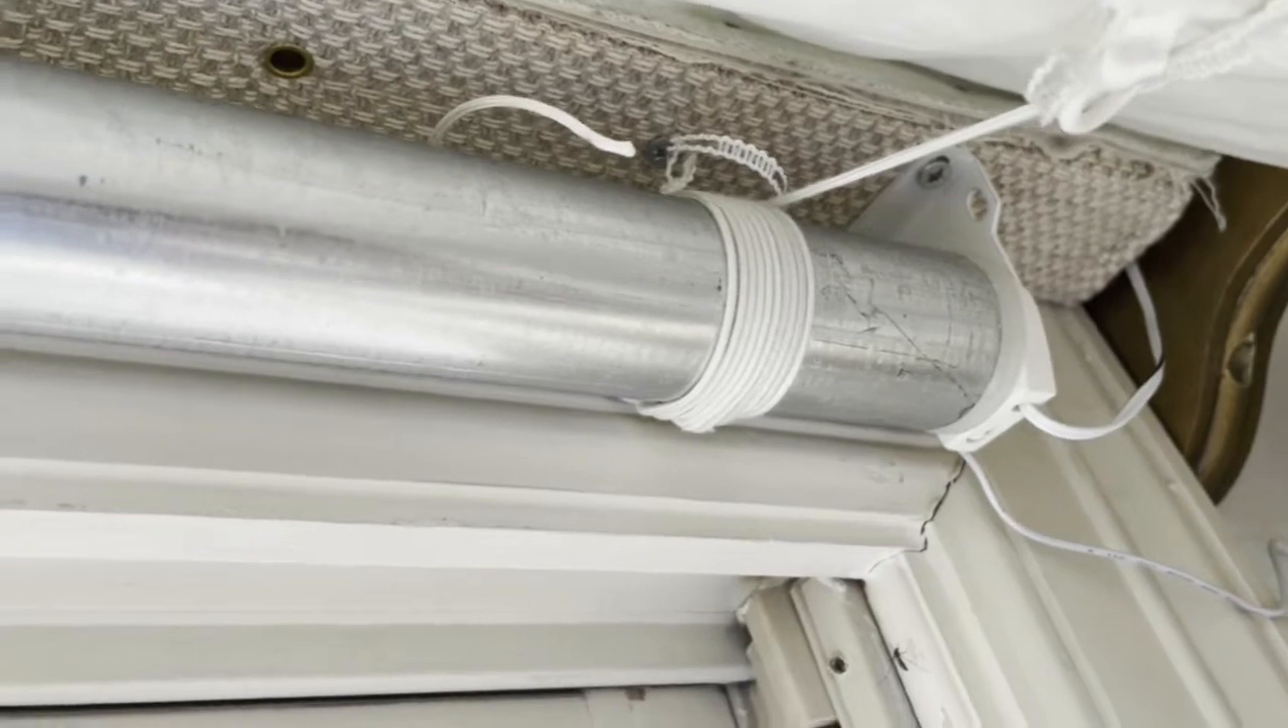You can see now the right hand bracket is installed.